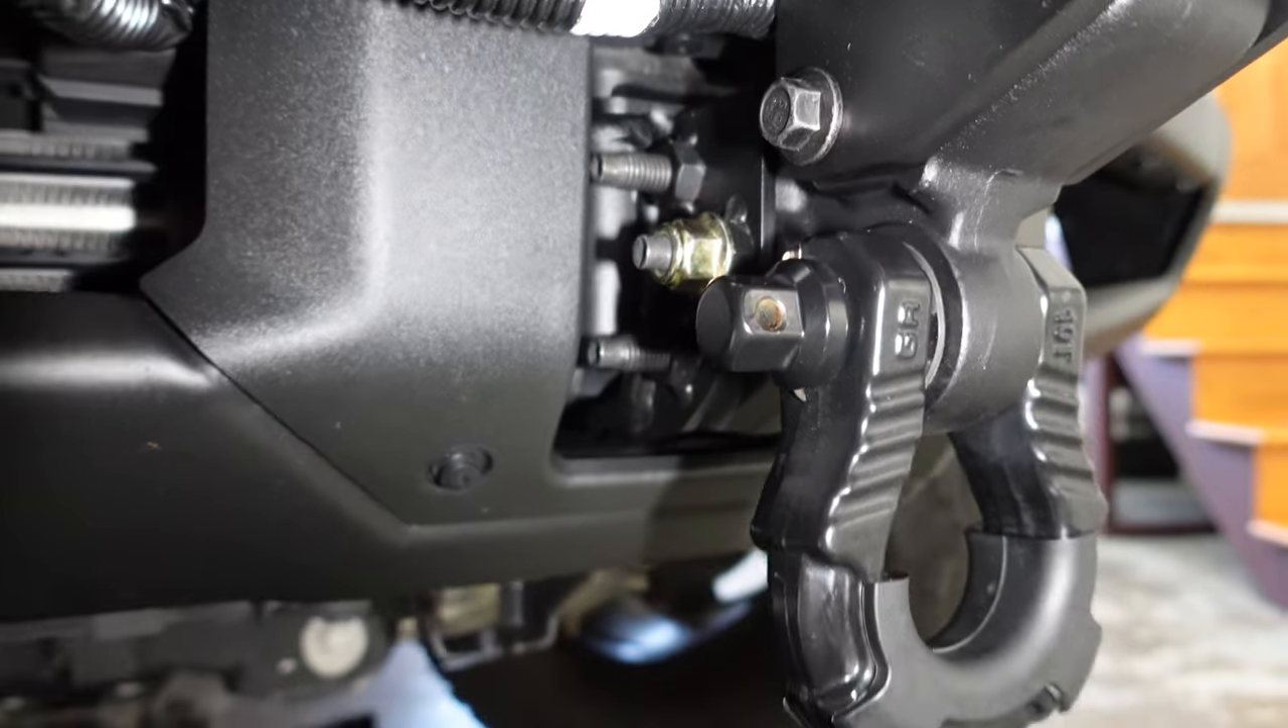But I happen to have a couple of the right size metric nuts, and that's the yellow zinc nut. We just spun a nut on there and tightened it up to act as a lock nut.